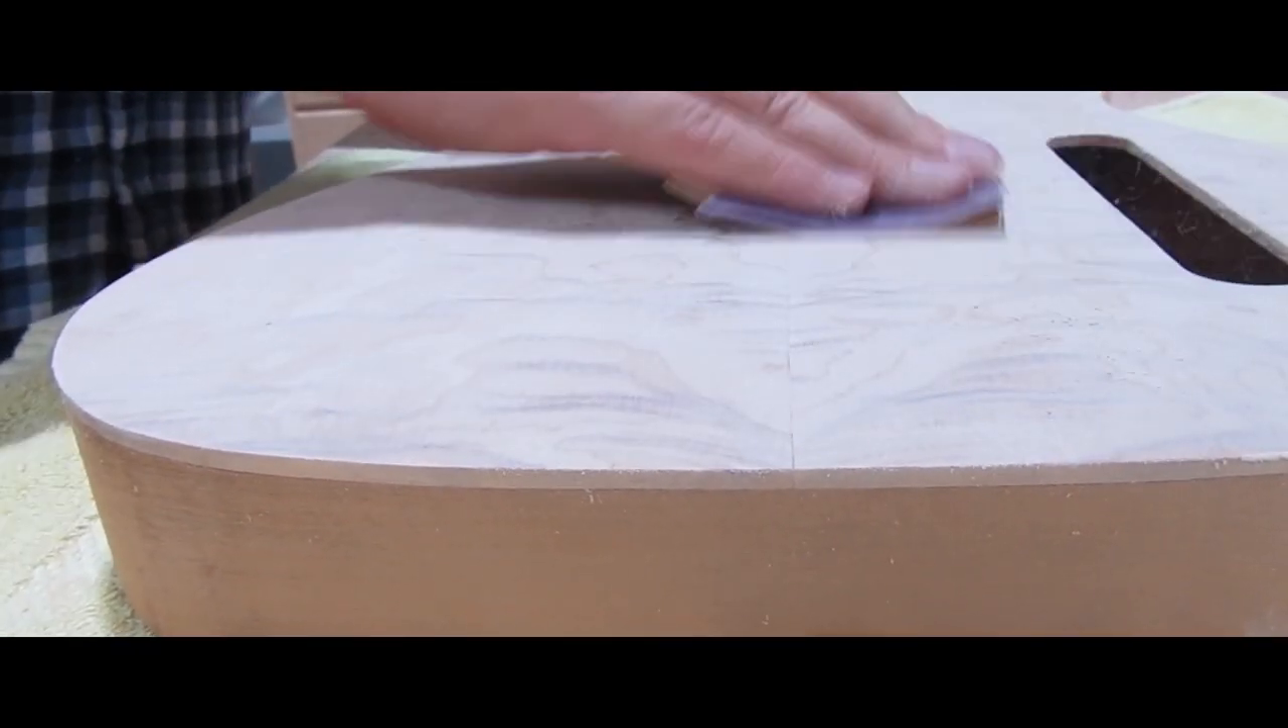You can see there a really clean line between the maple and the mahogany.